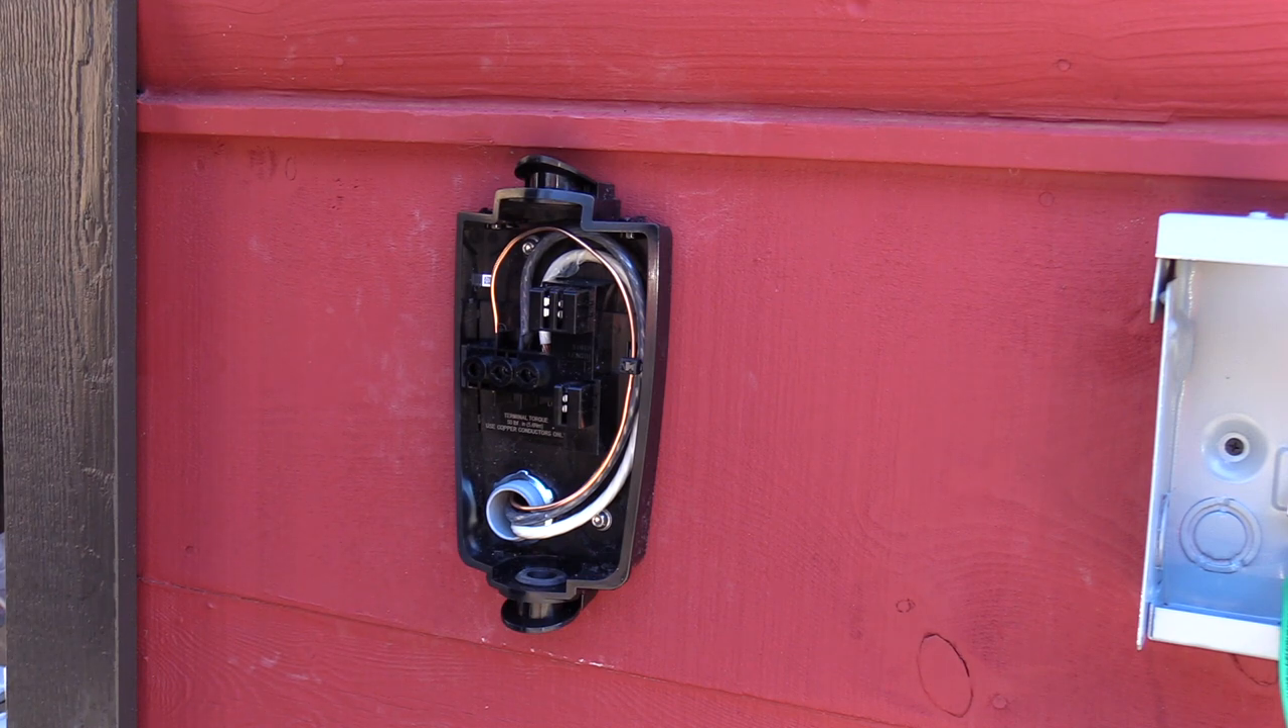And there it is. There is the base plate for the wall connector wired up.